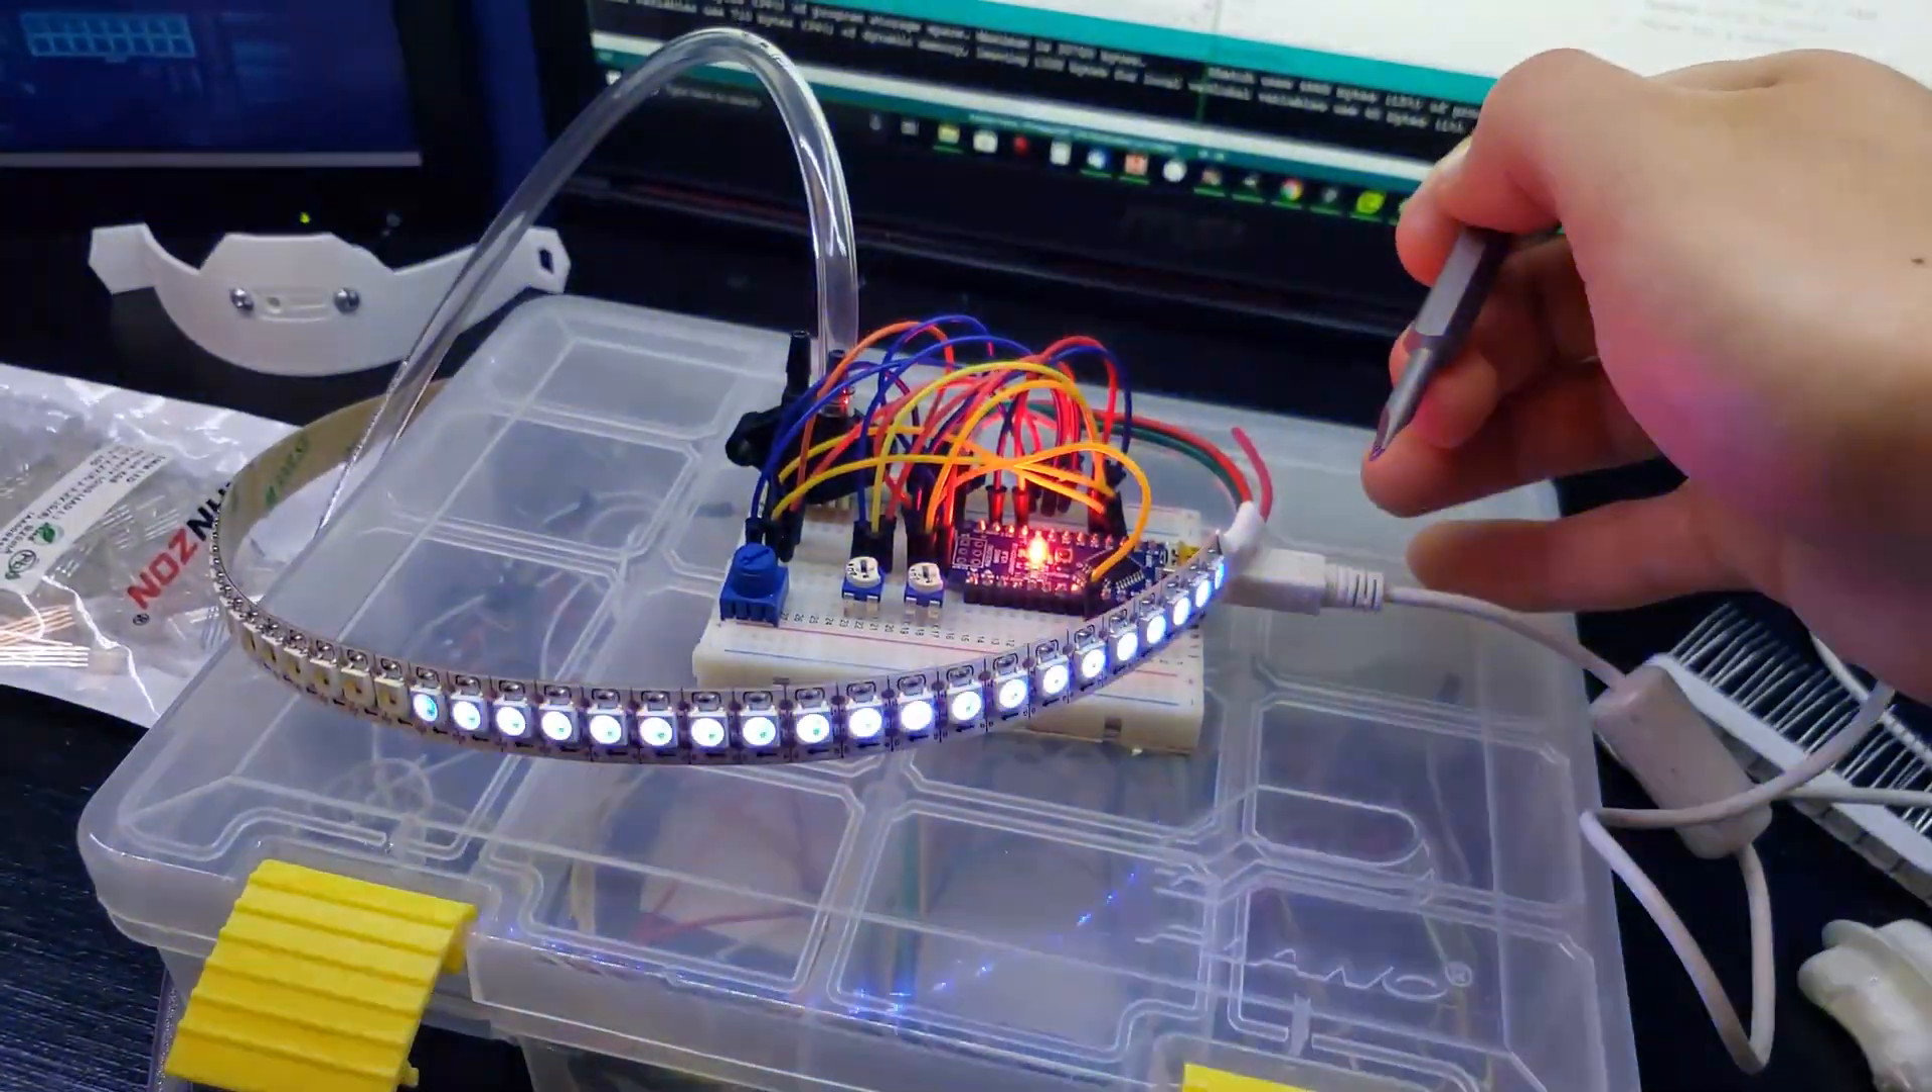I've got some potentiometers in there temporarily for the other controls.